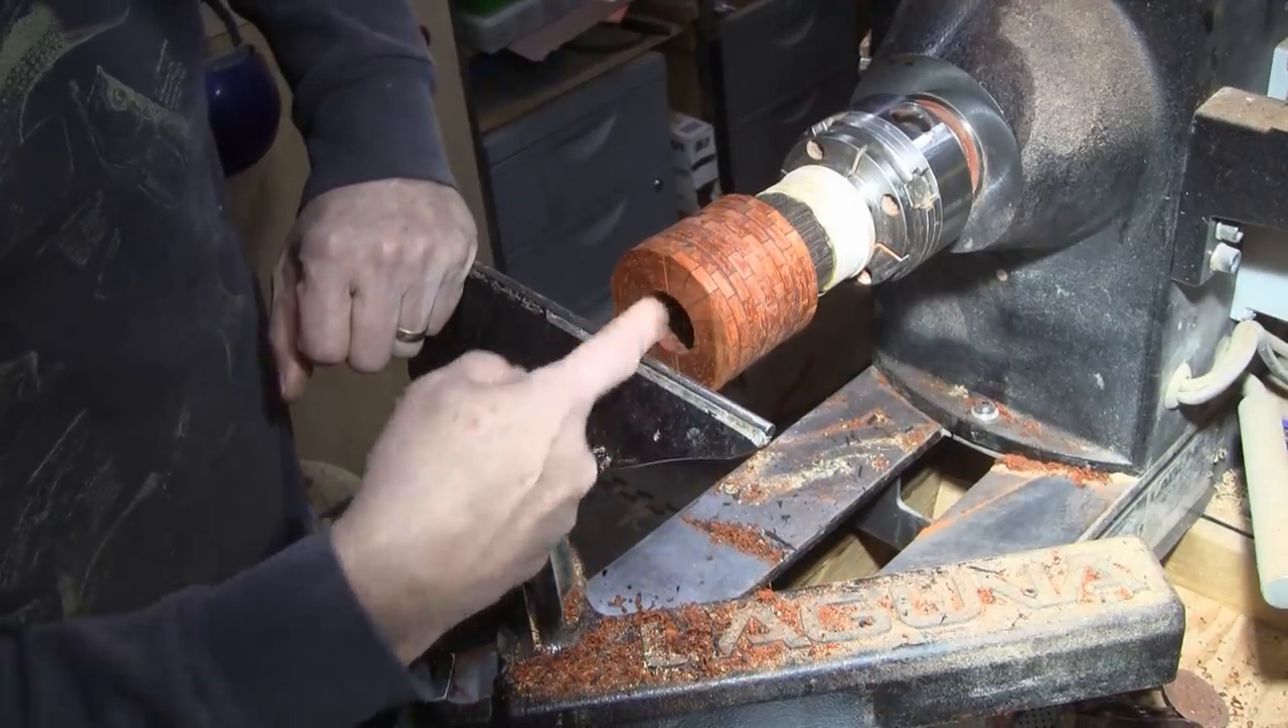Alright, I have all of the segmented rings glued on.